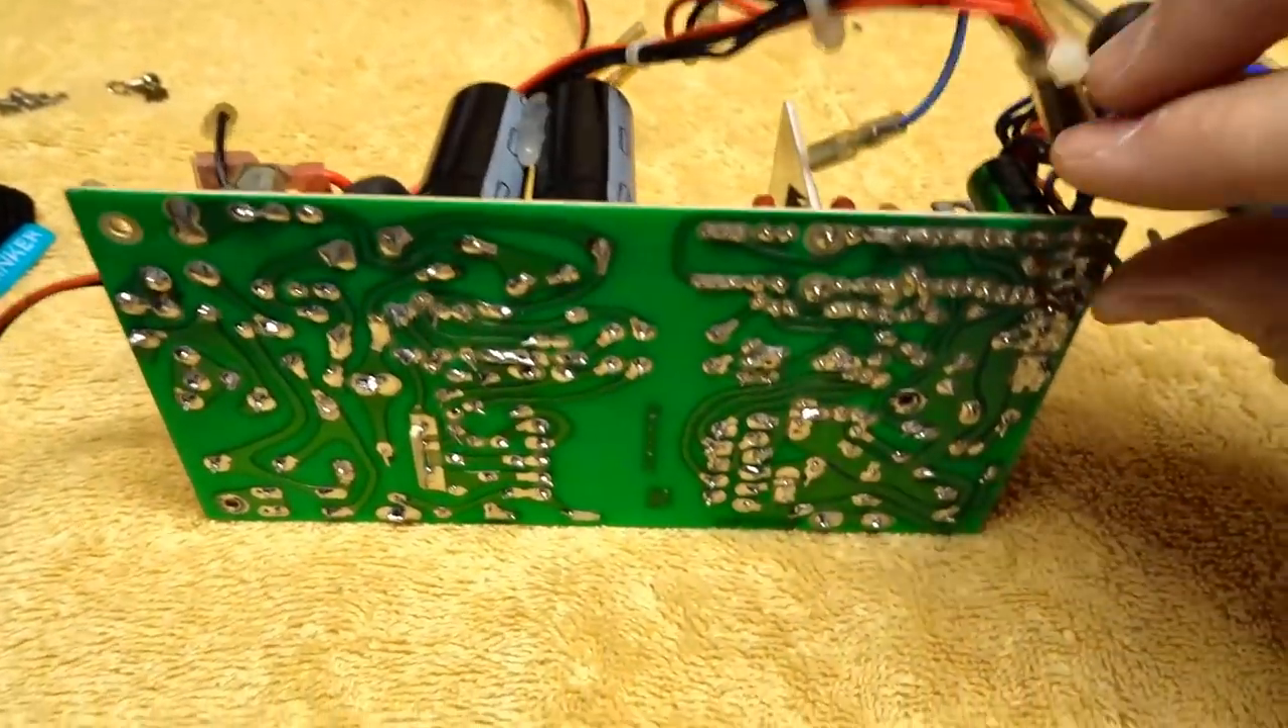Okay, here's the power supply removed from the chassis.